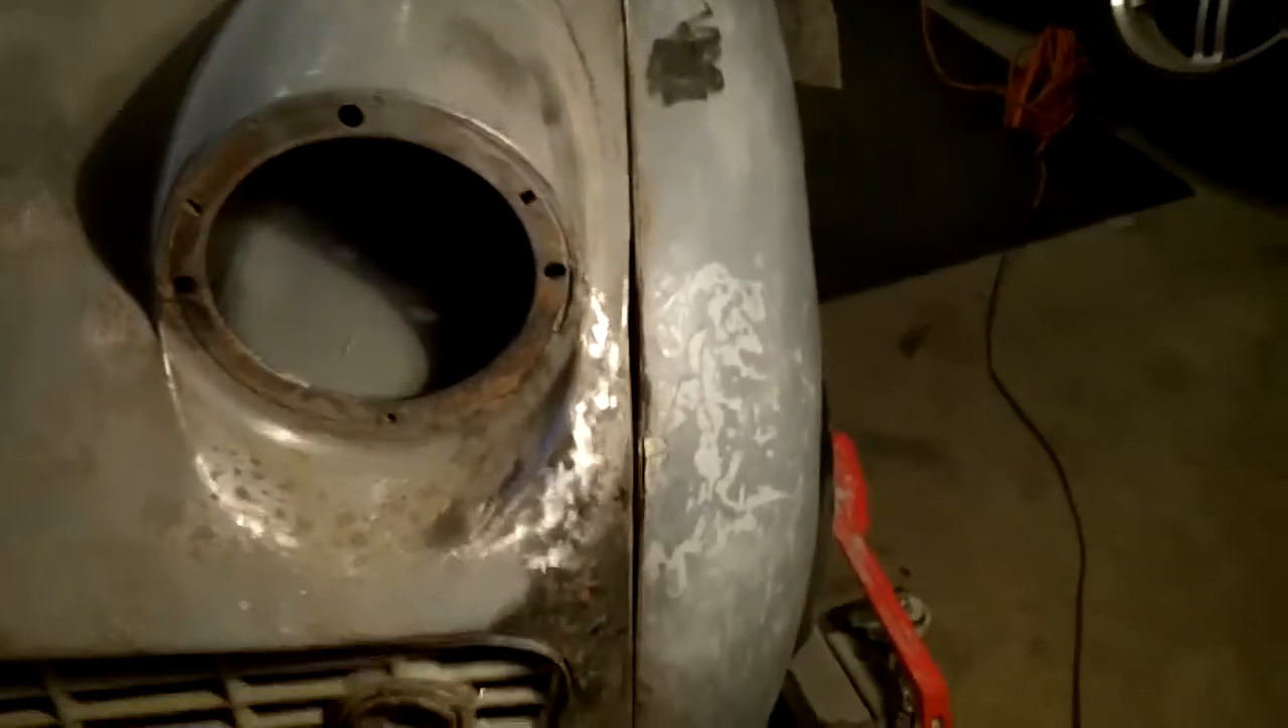So I've got the fender back on the car.